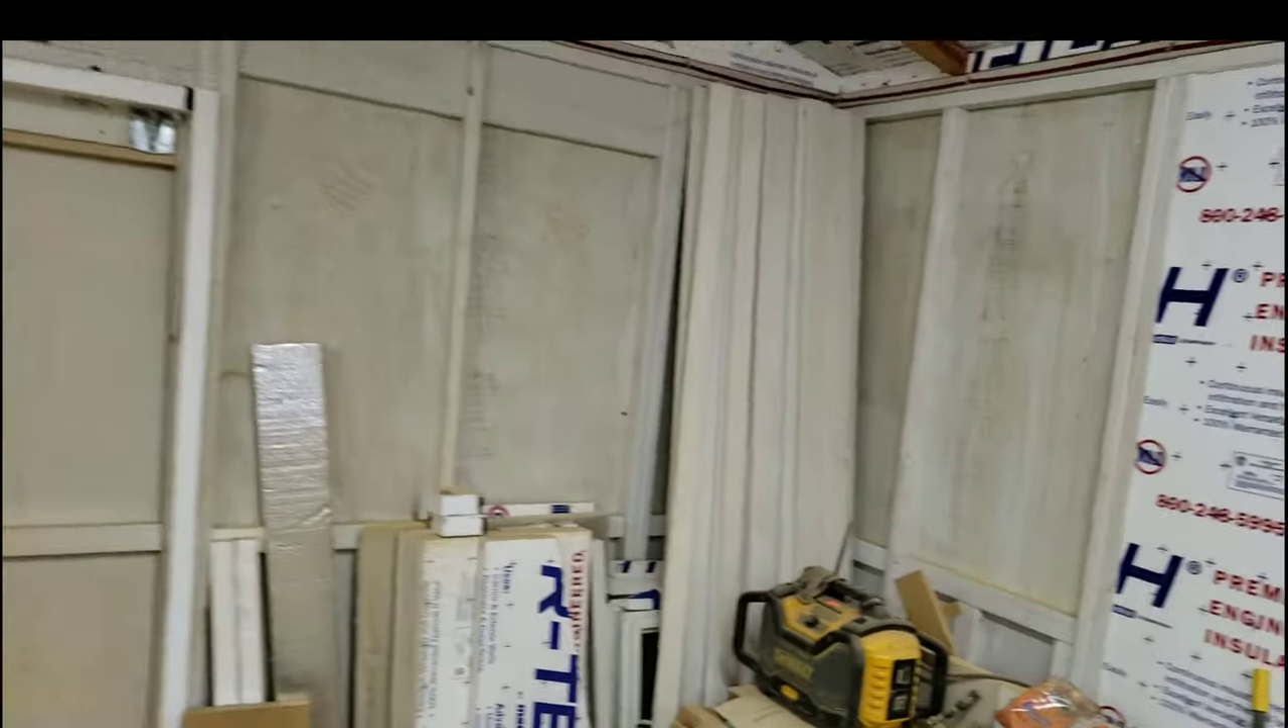Bob's still got some panels to put in.